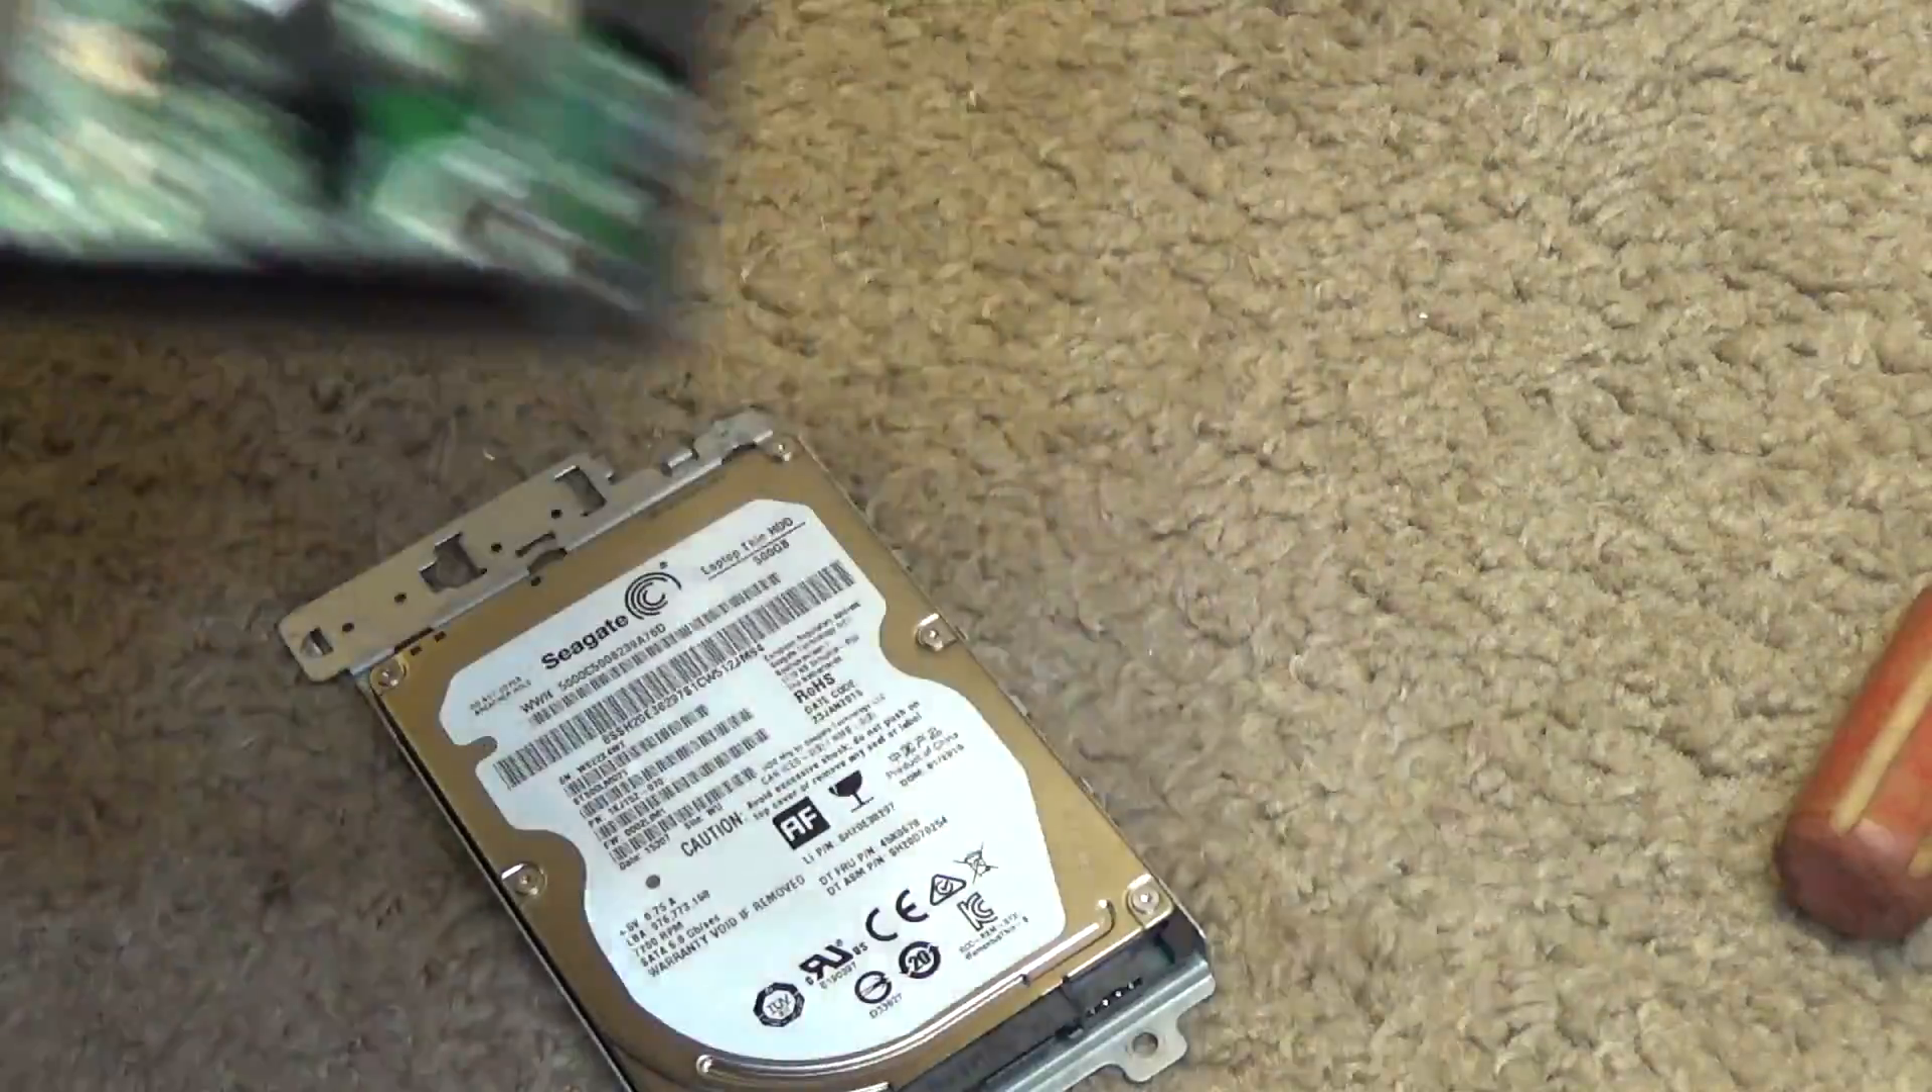Ok so the drive is out.